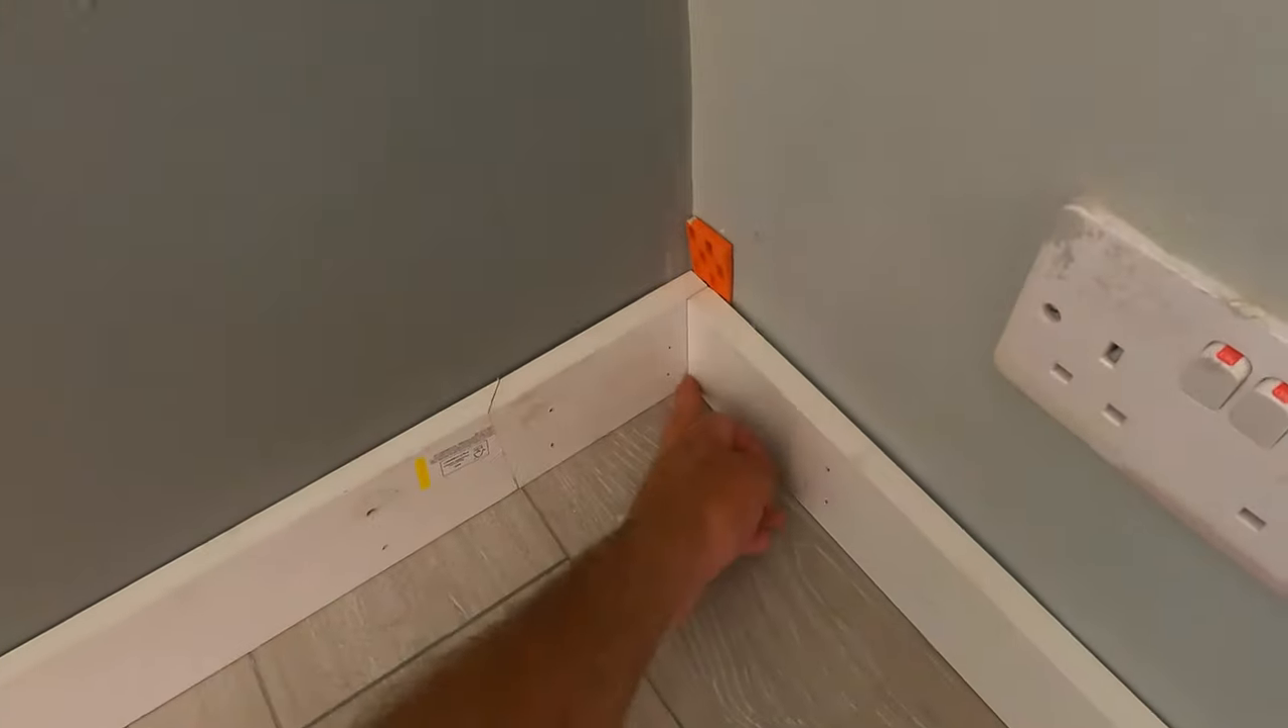I'm all good in the corner there nice and square I had to pack it off the wall a little bit there.